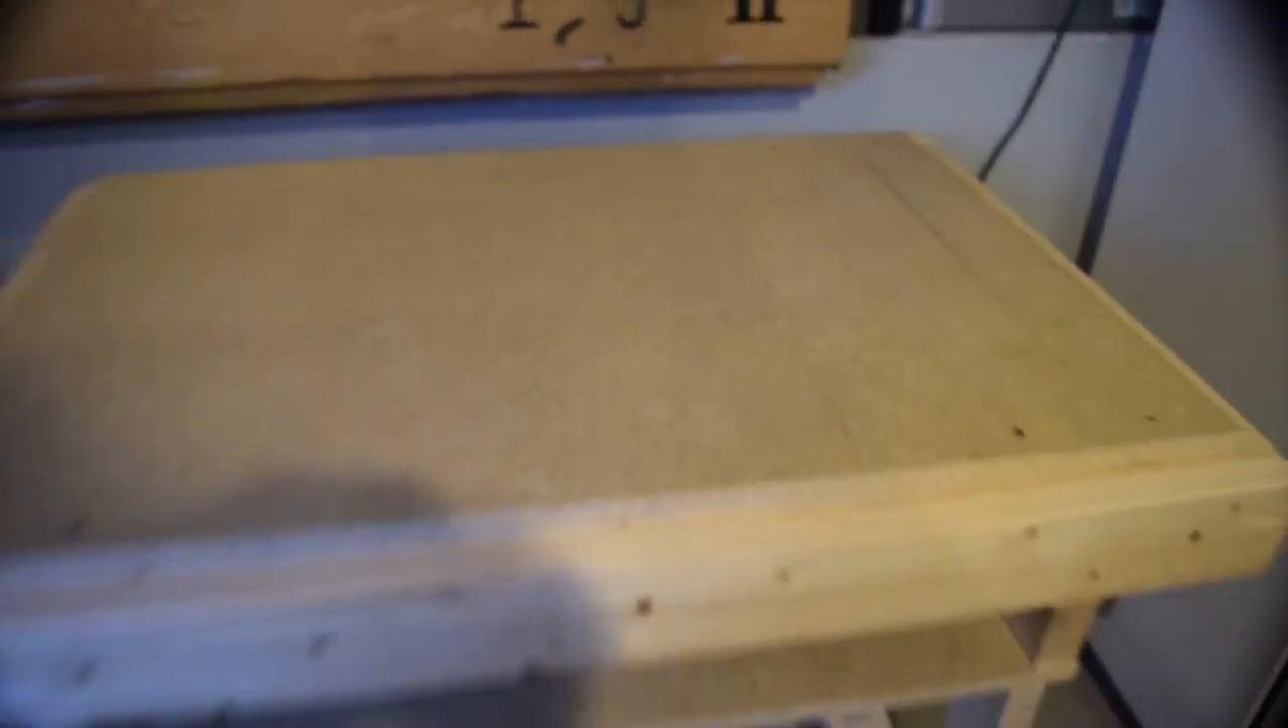As you can see I've put a rim around the edge here.